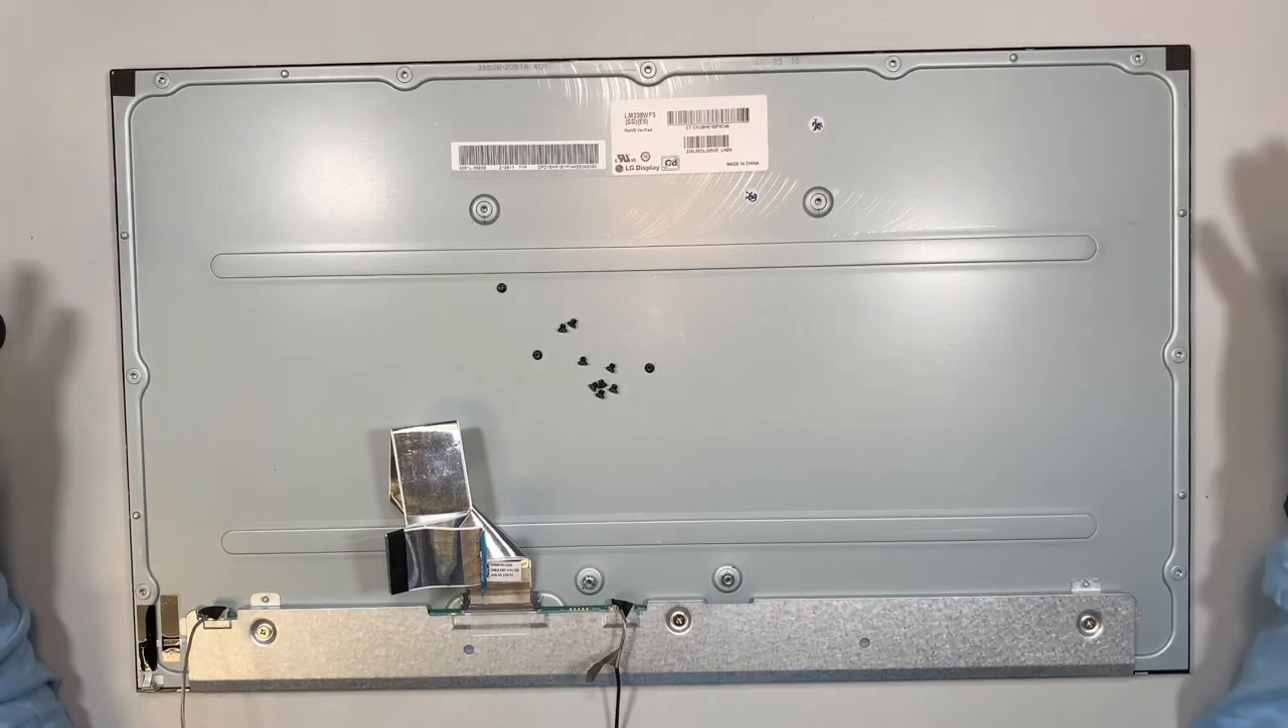The plastic is removed and this is just your lcd screen.